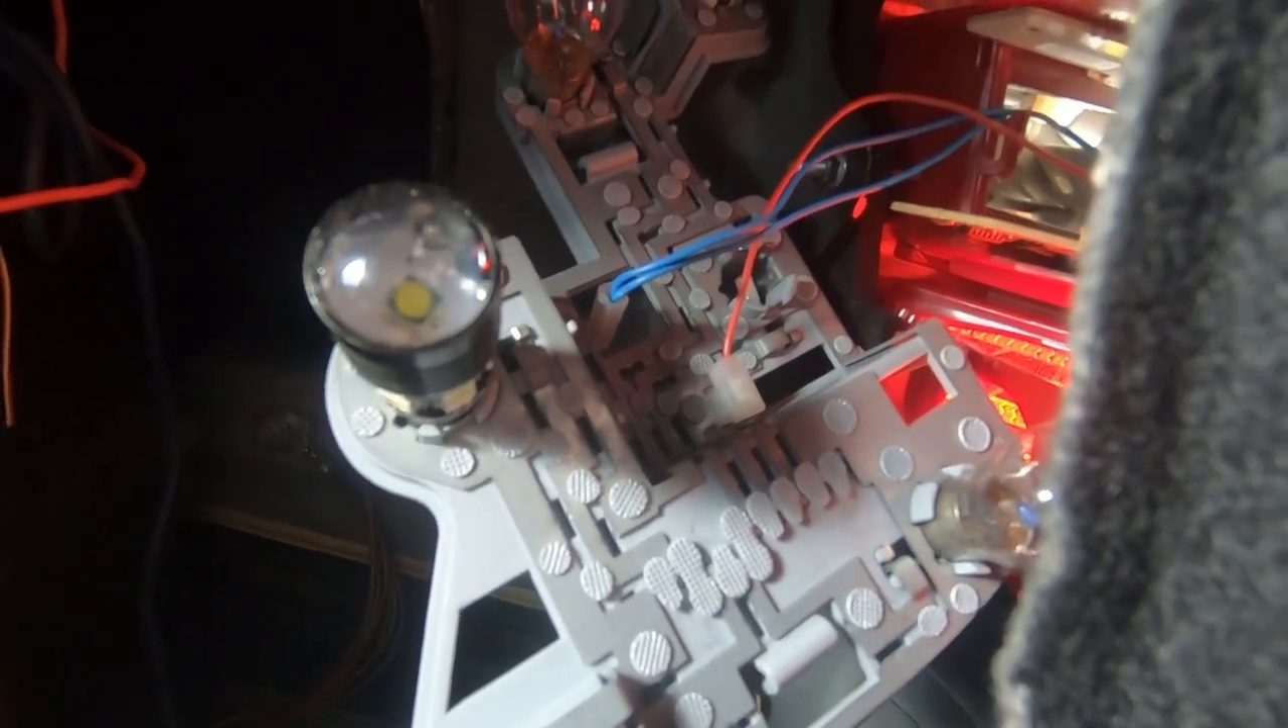Okay so if you just look in there you can see that there is a blue cable and a red cable still connected to the backing plate.